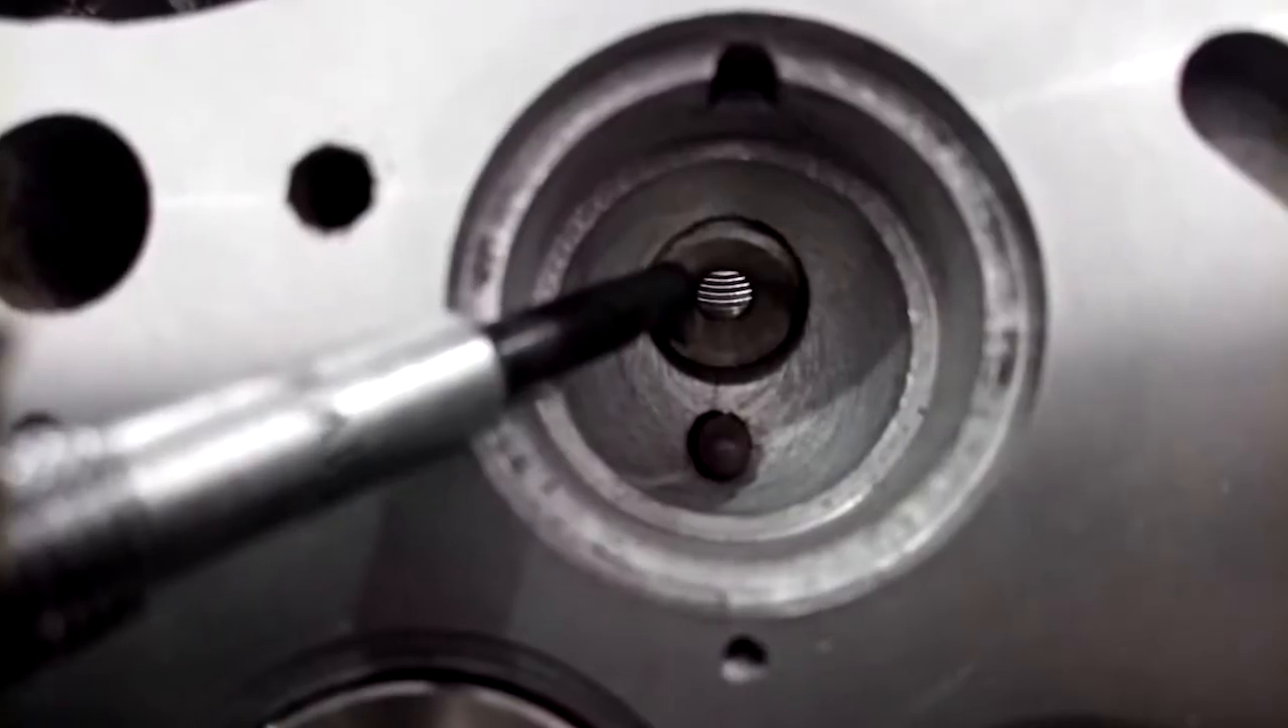Este otro hueco es donde está el inyector. Ahora no está colocado.